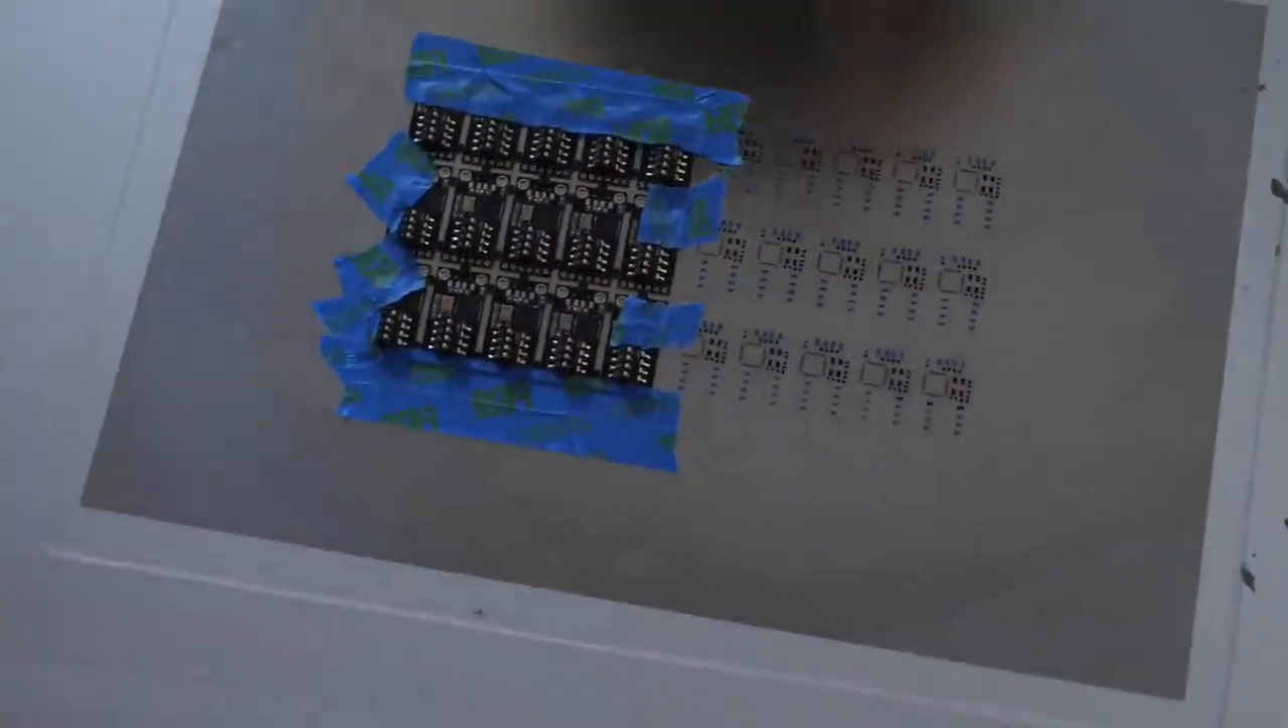Okay, so I've cleaned the panel and I've stuck our, sorry, I've cleaned the stencil and I've stuck our panel on the back here.